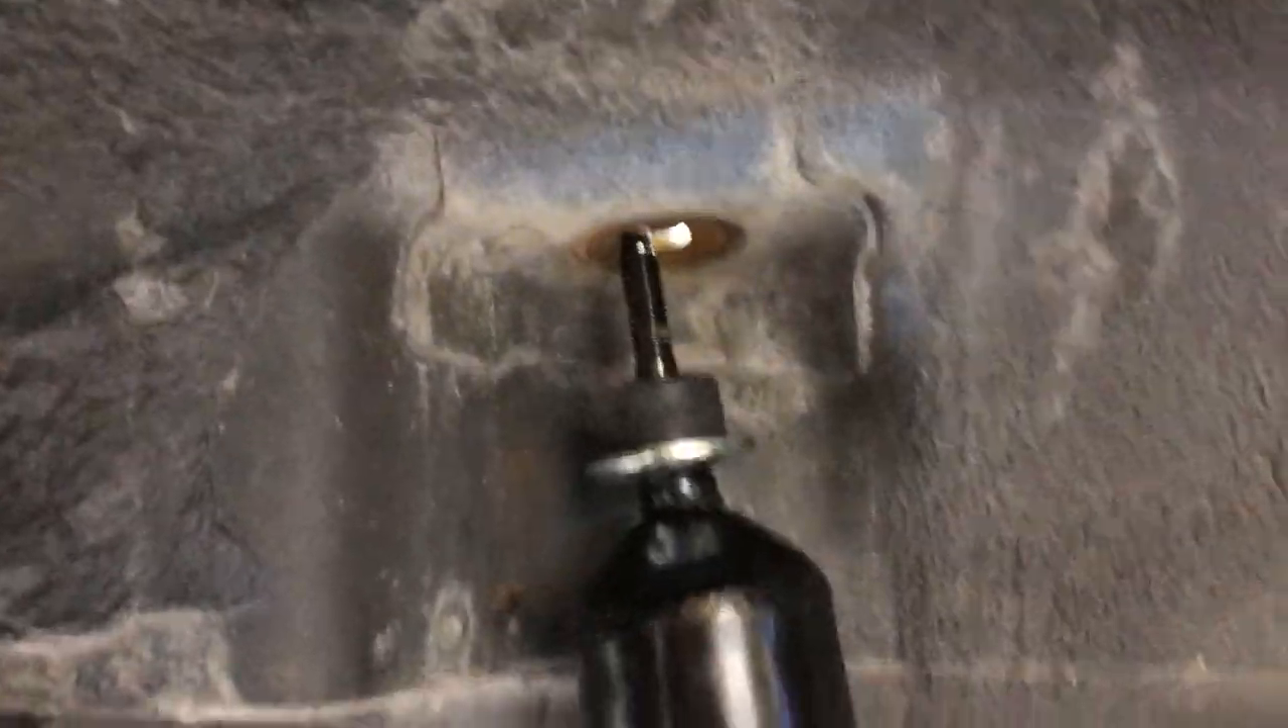And as you can see here with the suspension at full droop, the shock doesn't quite make it up into the hole here.